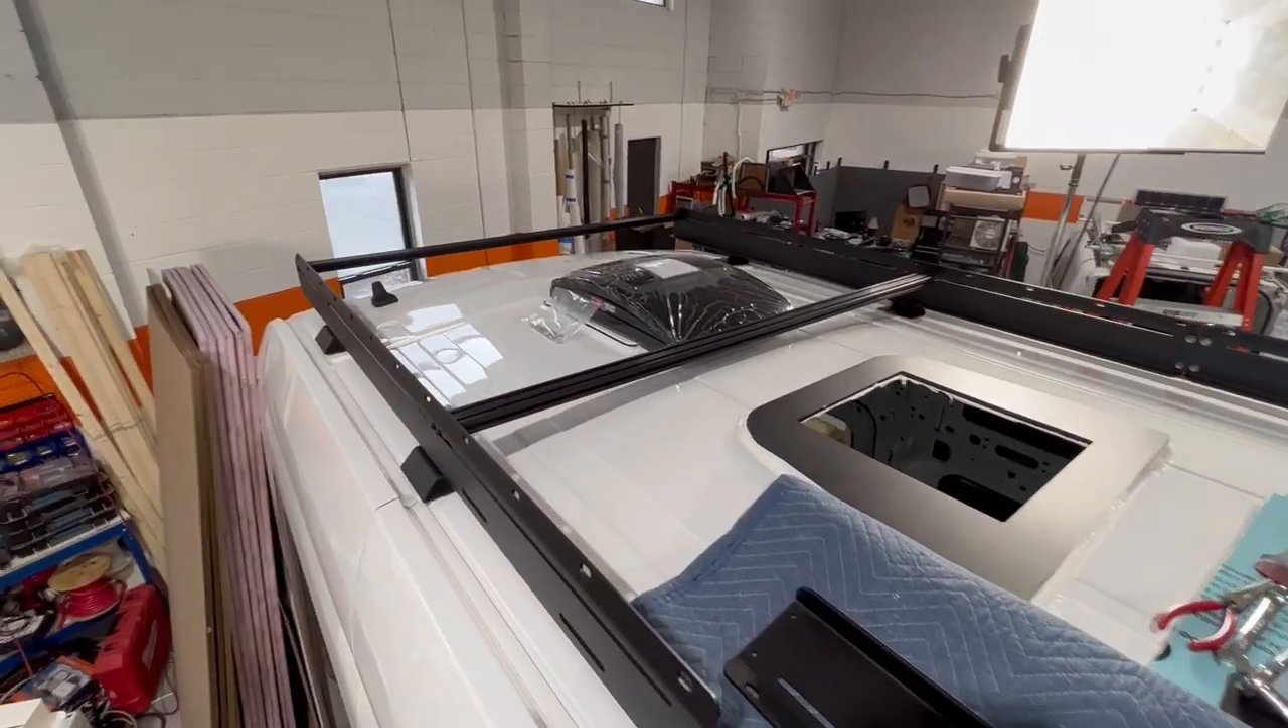As you can see now I got the entire front half of the rack assembled up on the roof I did the full length on the passenger side the two side pieces and all the brackets.